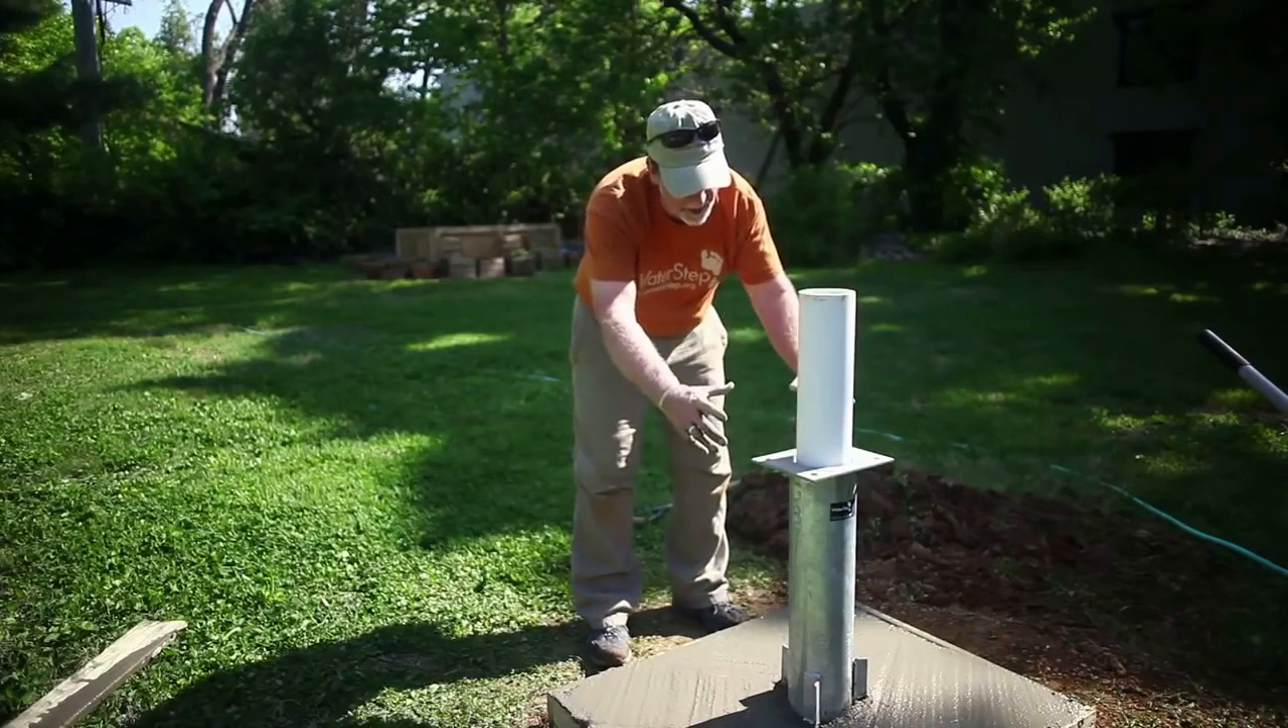As you notice we've got our our well casing is is higher than our pedestal.